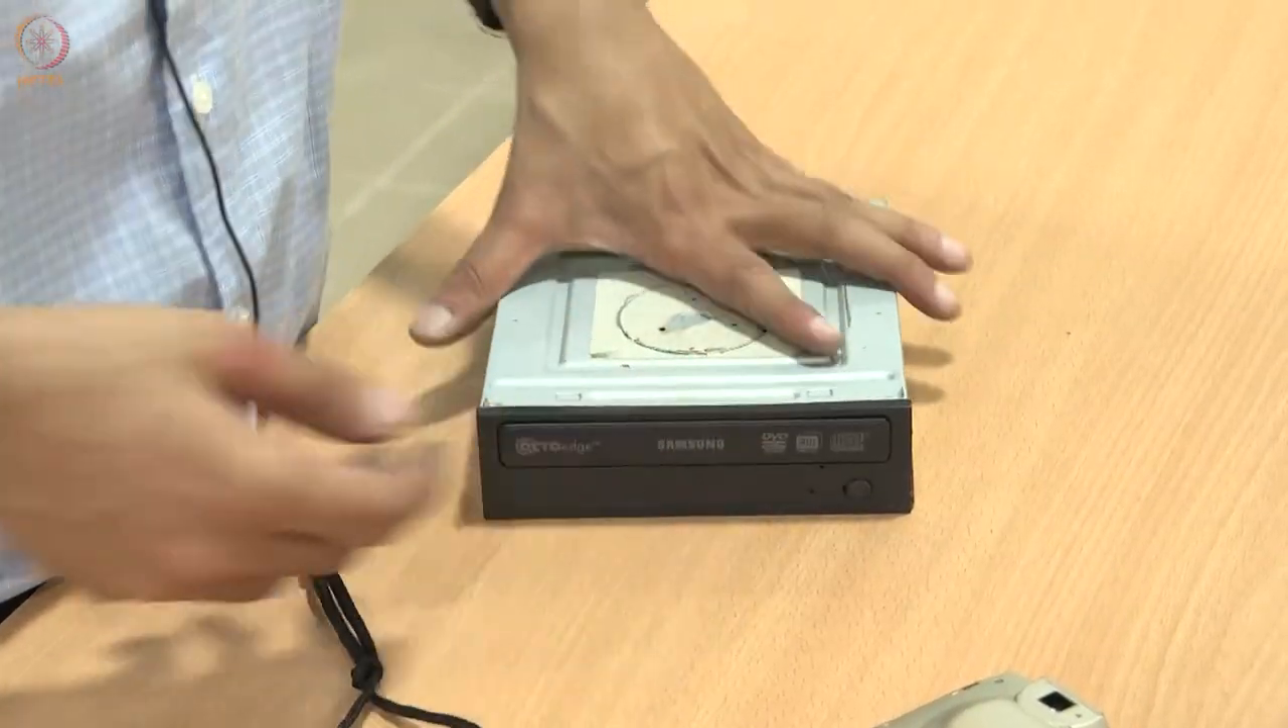Now, that completes the complete assembly of the DVD drive.